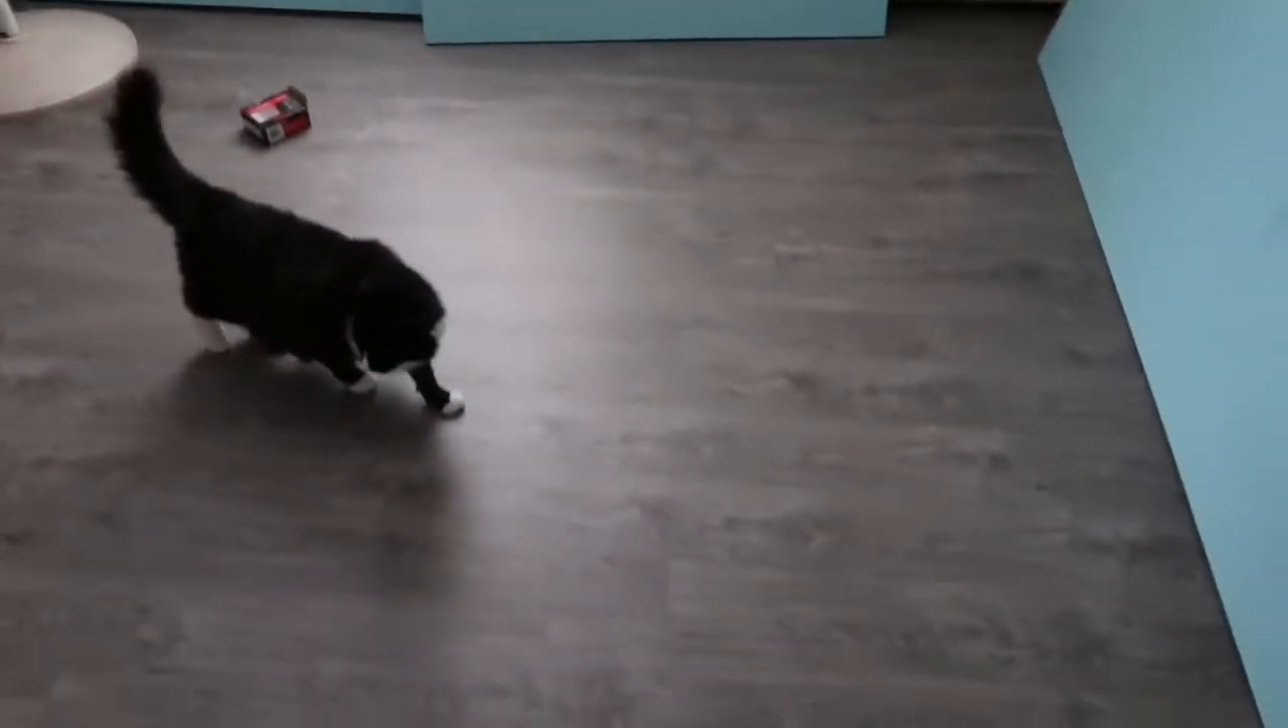So I have most of the floor down.